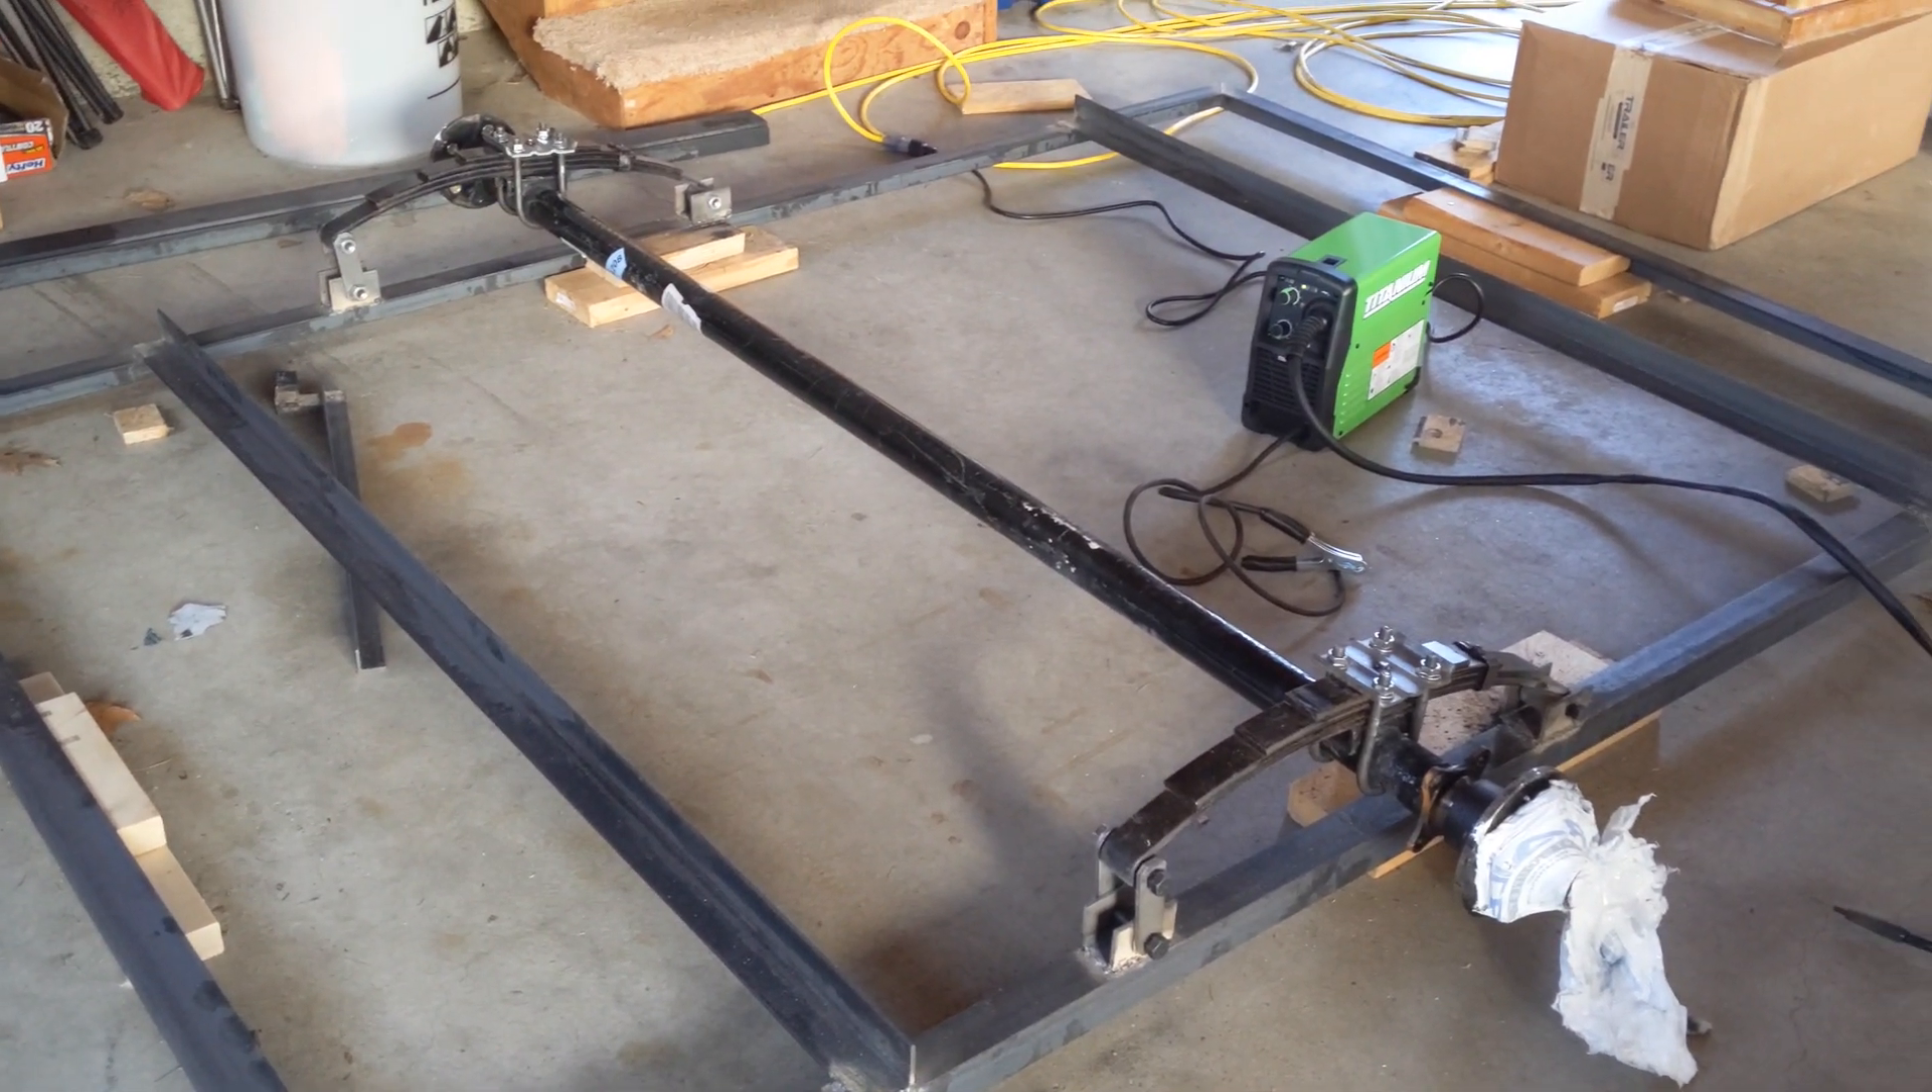The axle is attached.